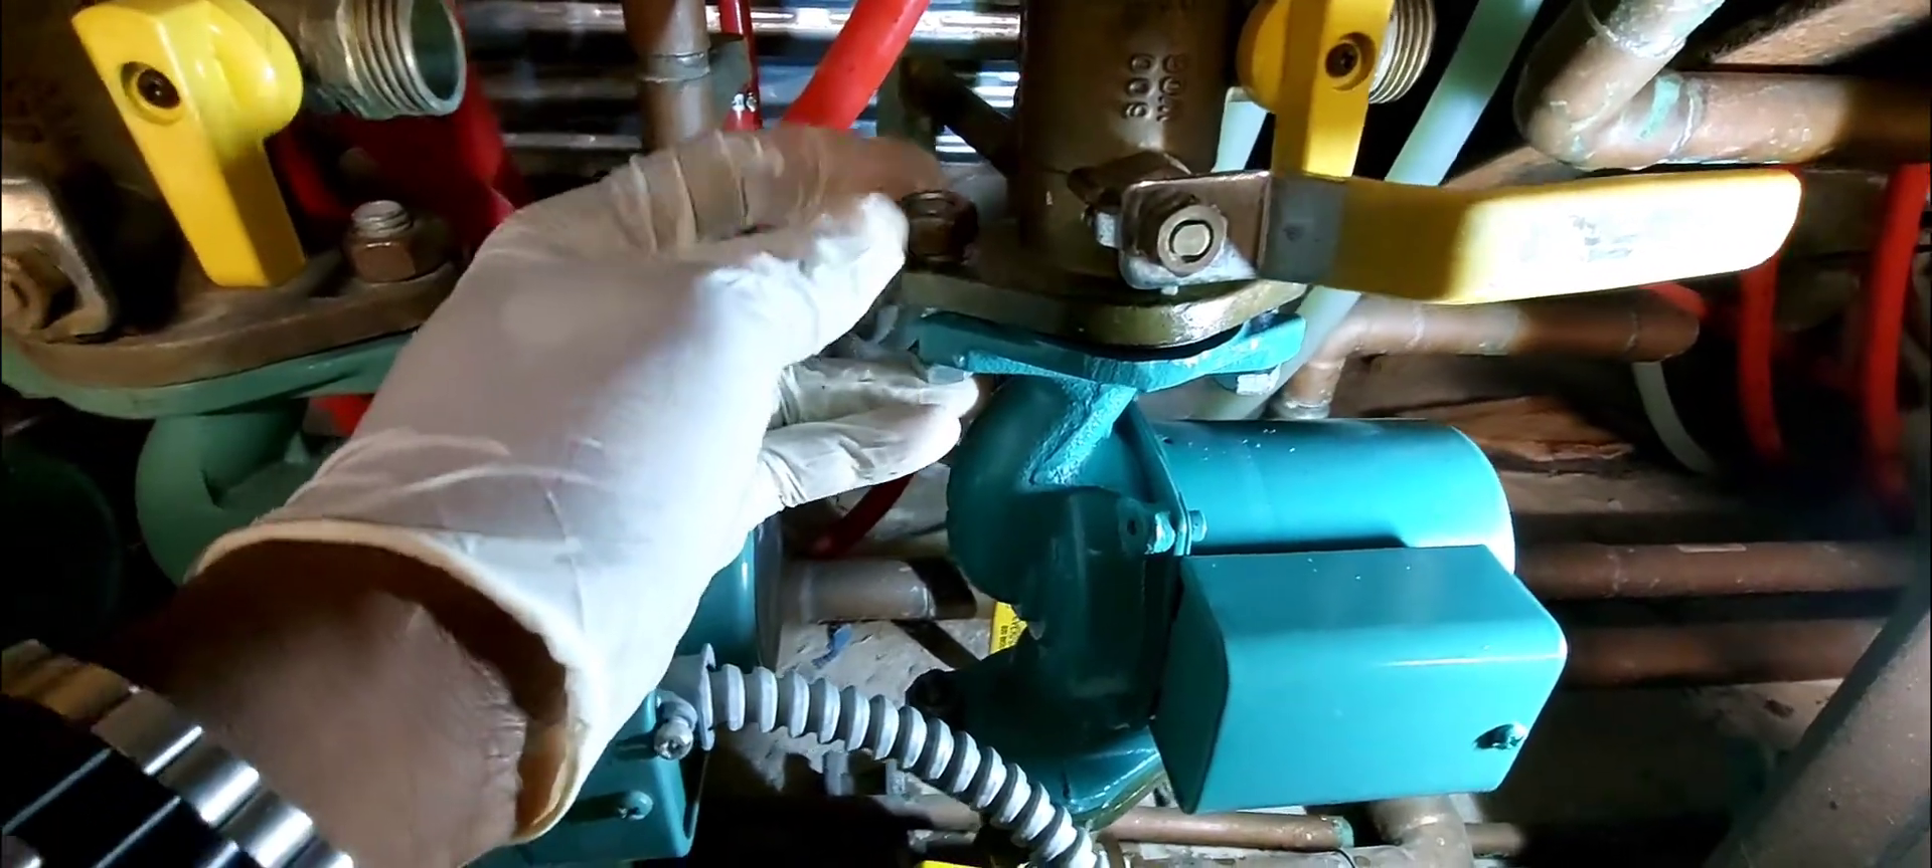So the pump the new pump is in place just gotta tie it down.